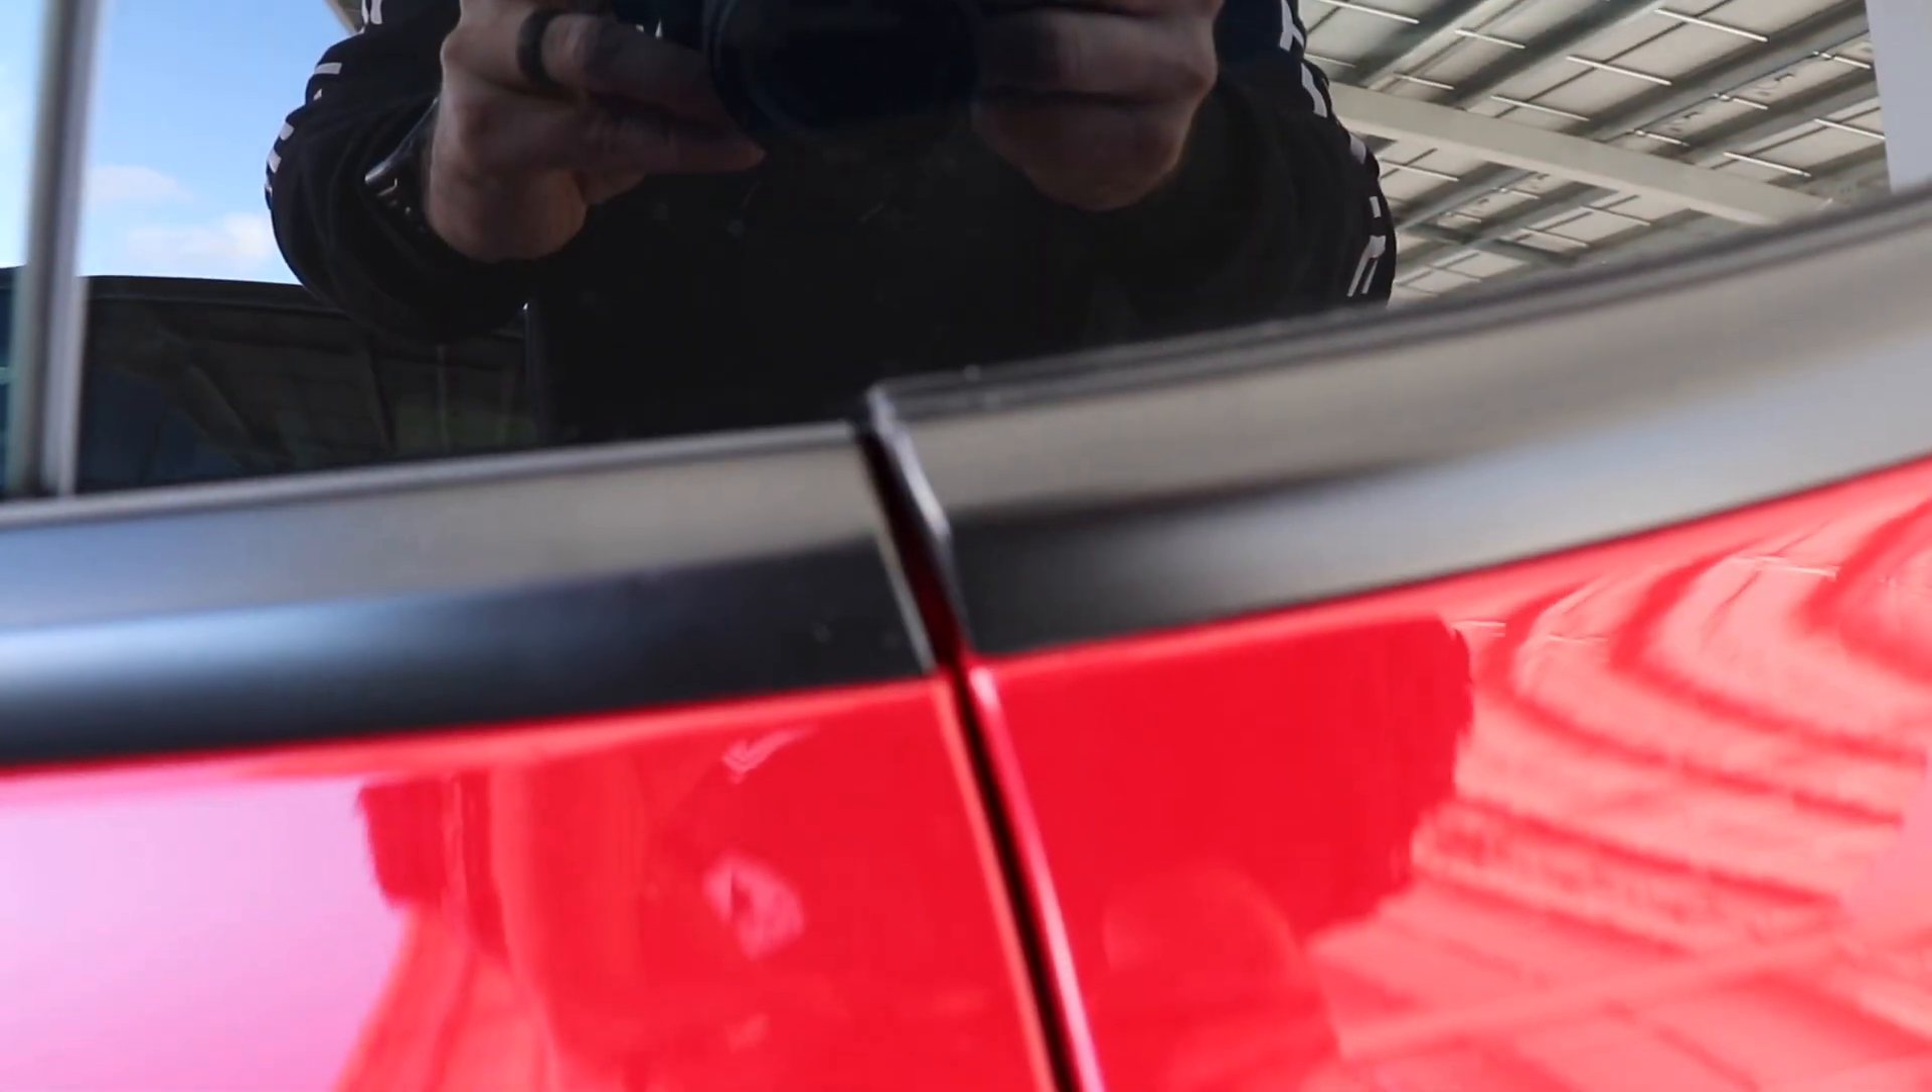Here you can see the trim doesn't quite line up.